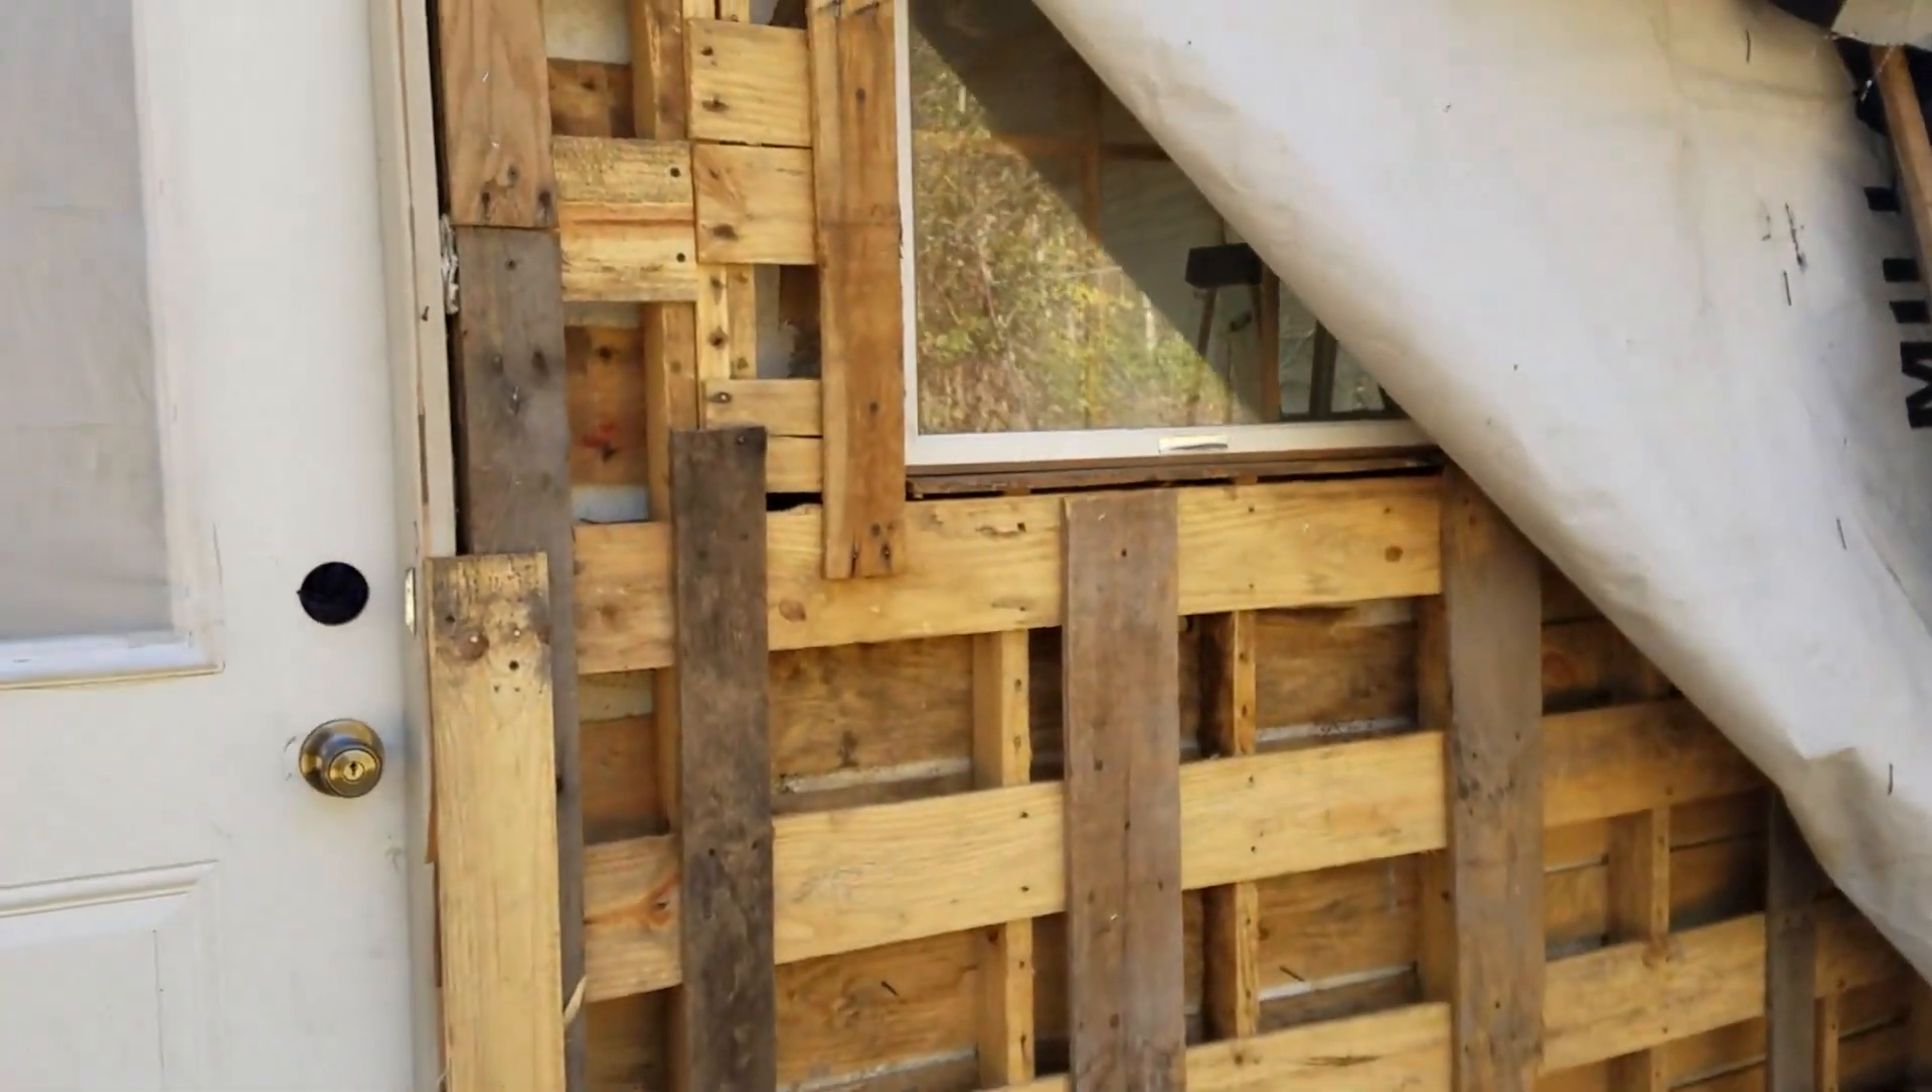You can see I haven't got the siding or nothing on it, it's still just the pallets.